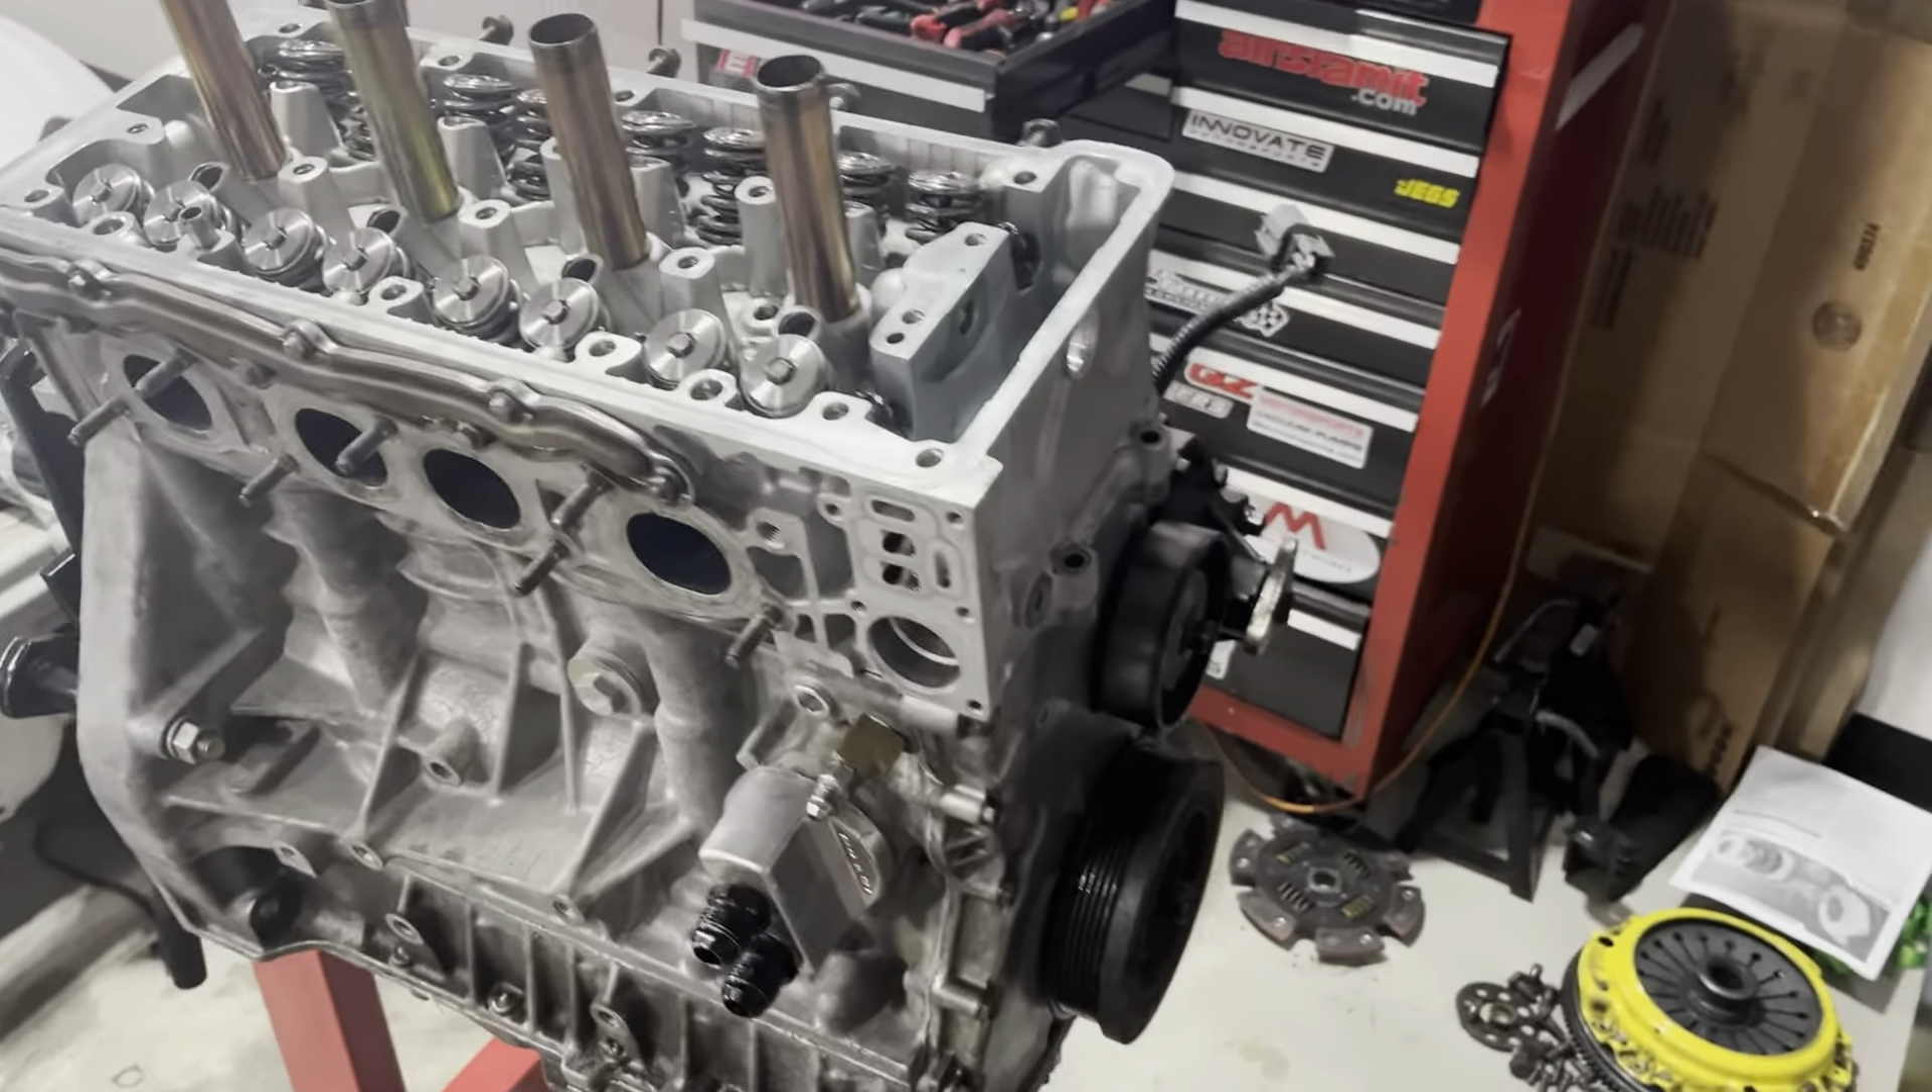We got the head on. All torqued down. Ready to go.